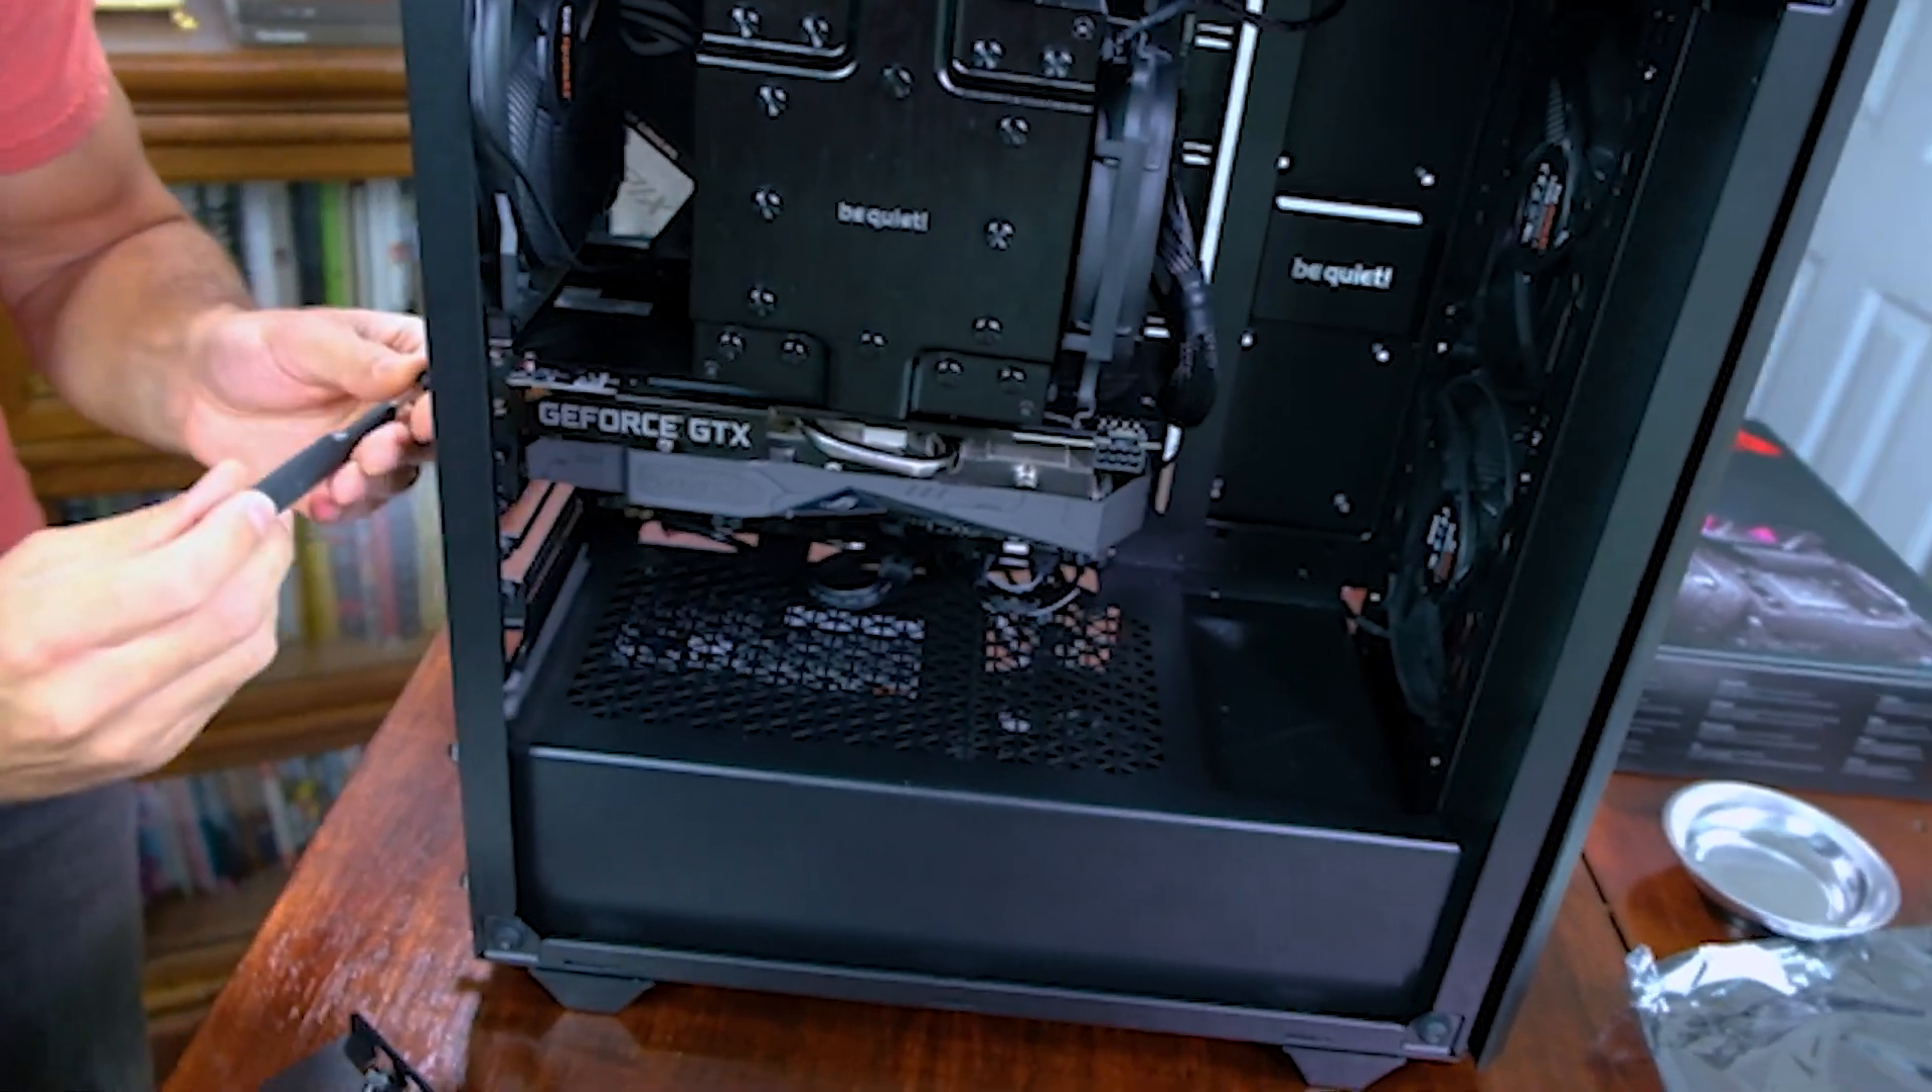All right, so now that we're here, go ahead and set the GPU into the top slot. A nice firm press. And we're locked in place.